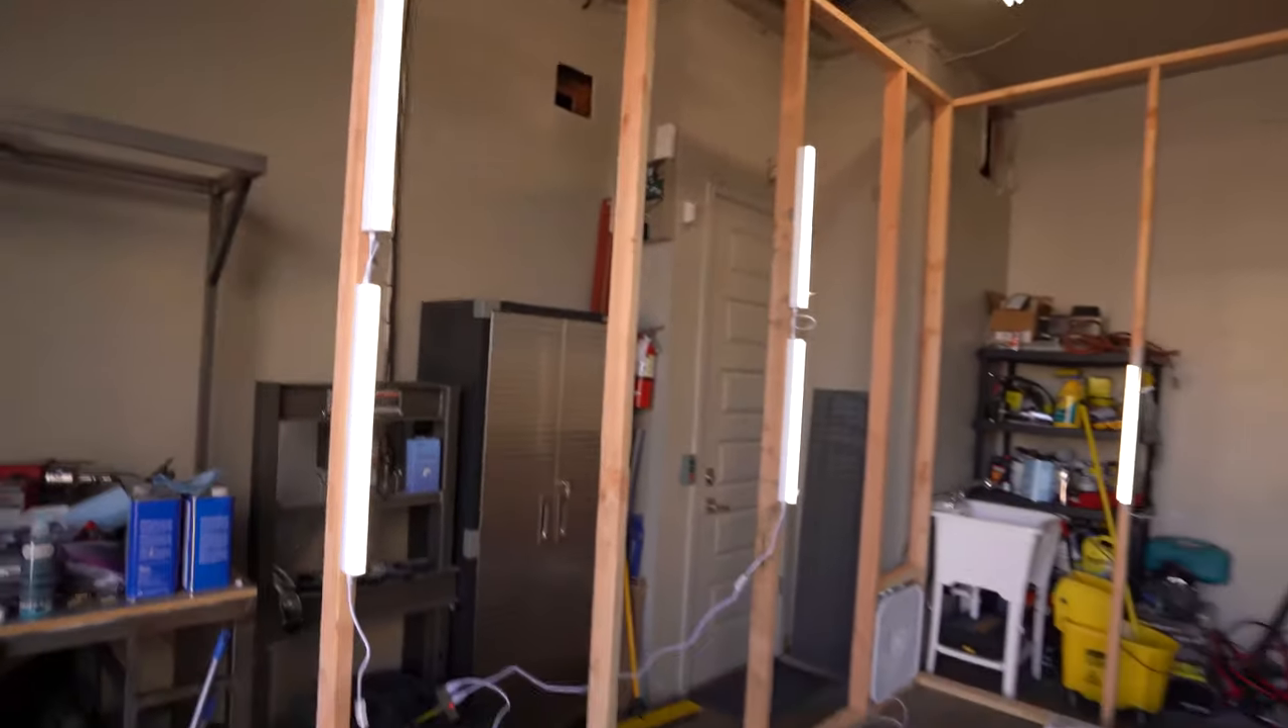We did start mounting the lights so we got our lights going up all the way around.